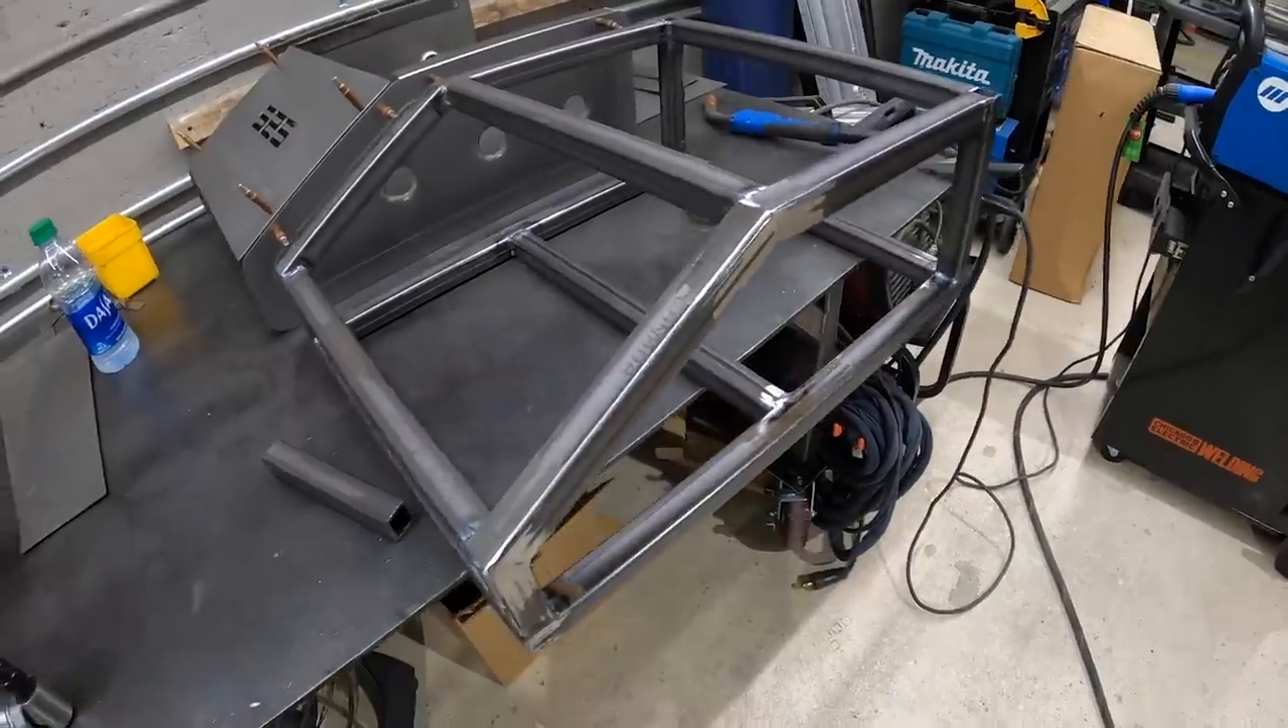Timmy welded it all up after i cut it and prepped it so now we have one of the seat boxes.